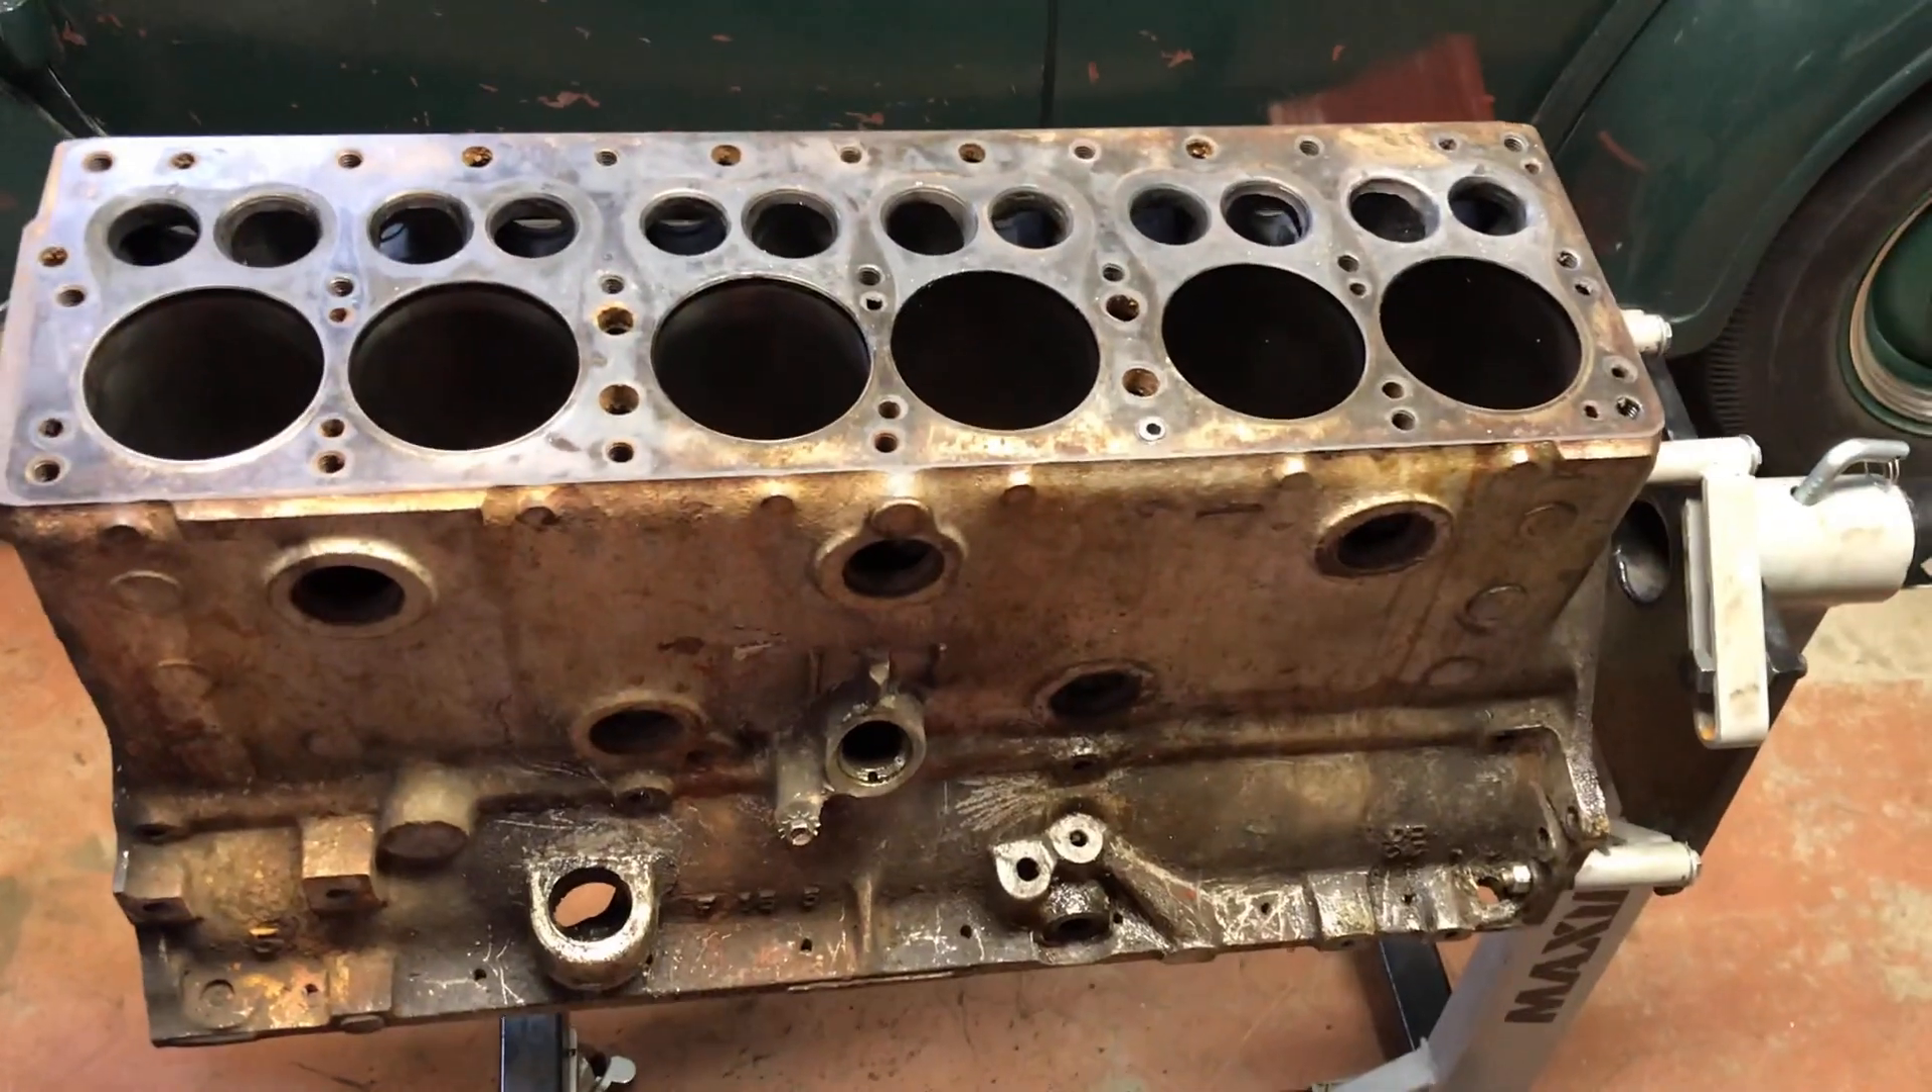The block is completely stripped. Disassembly is complete.